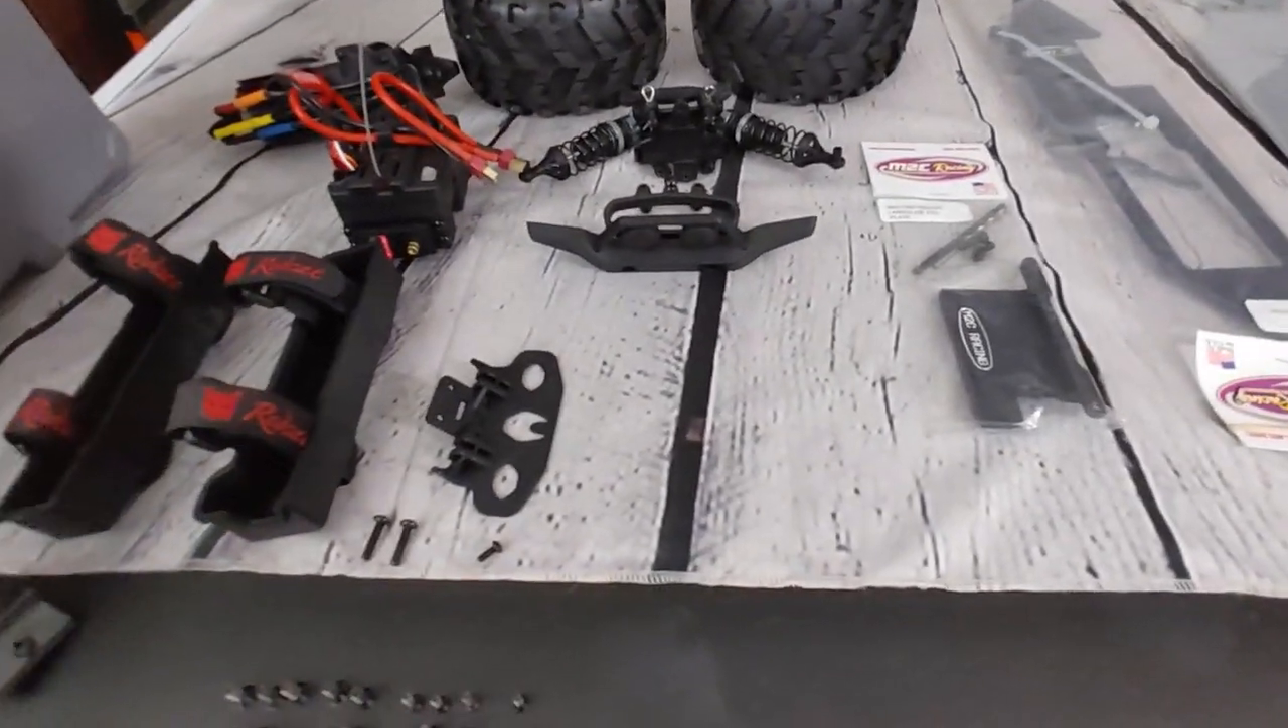I took the bumper and stuff like this off.